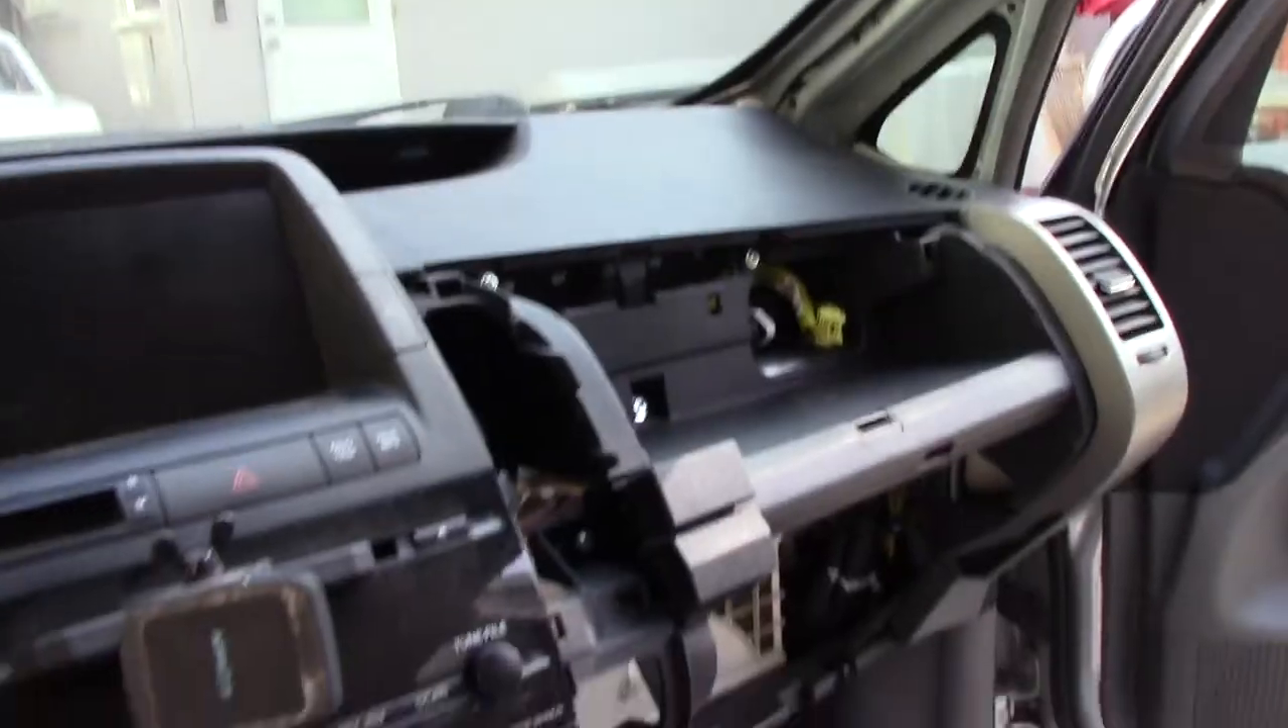Alright, so I've pretty much done the bare minimum to check this thing out, which is pretty much putting it all the way back together, with the exception of those trim pieces, the glove boxes, and this vent over here.